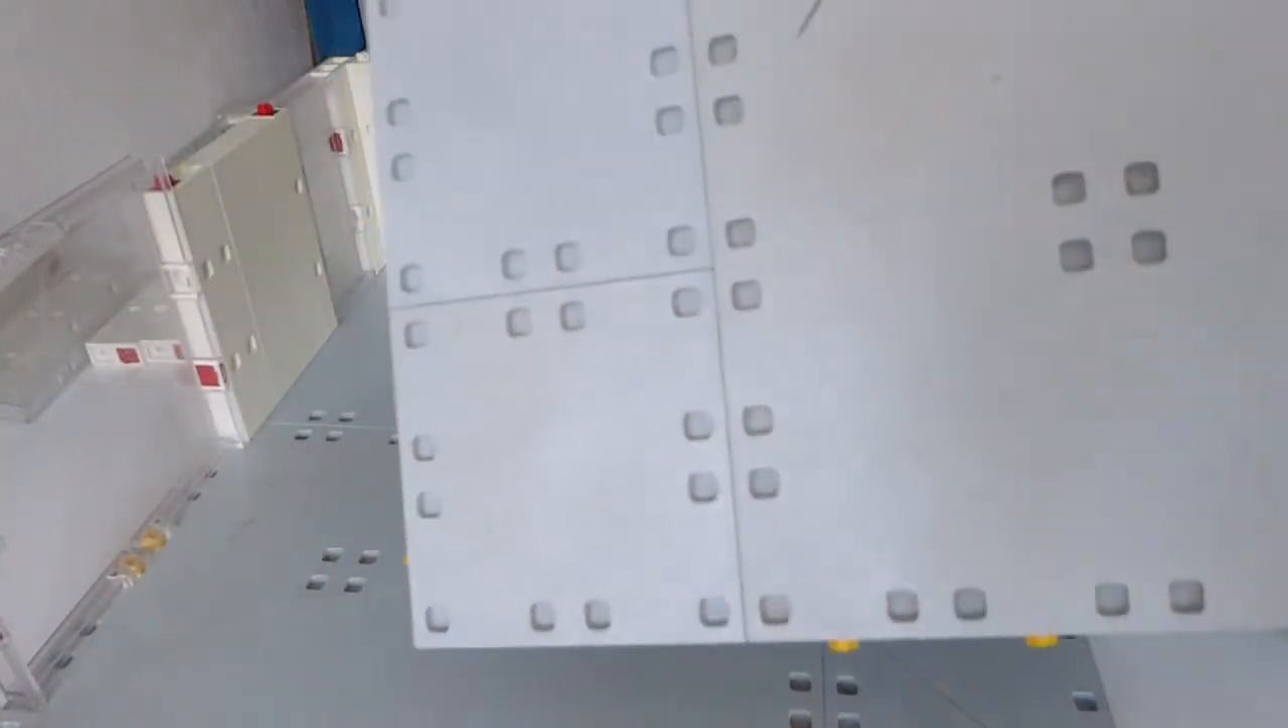Hier habe ich die Platten schon mal zusammengesetzt.